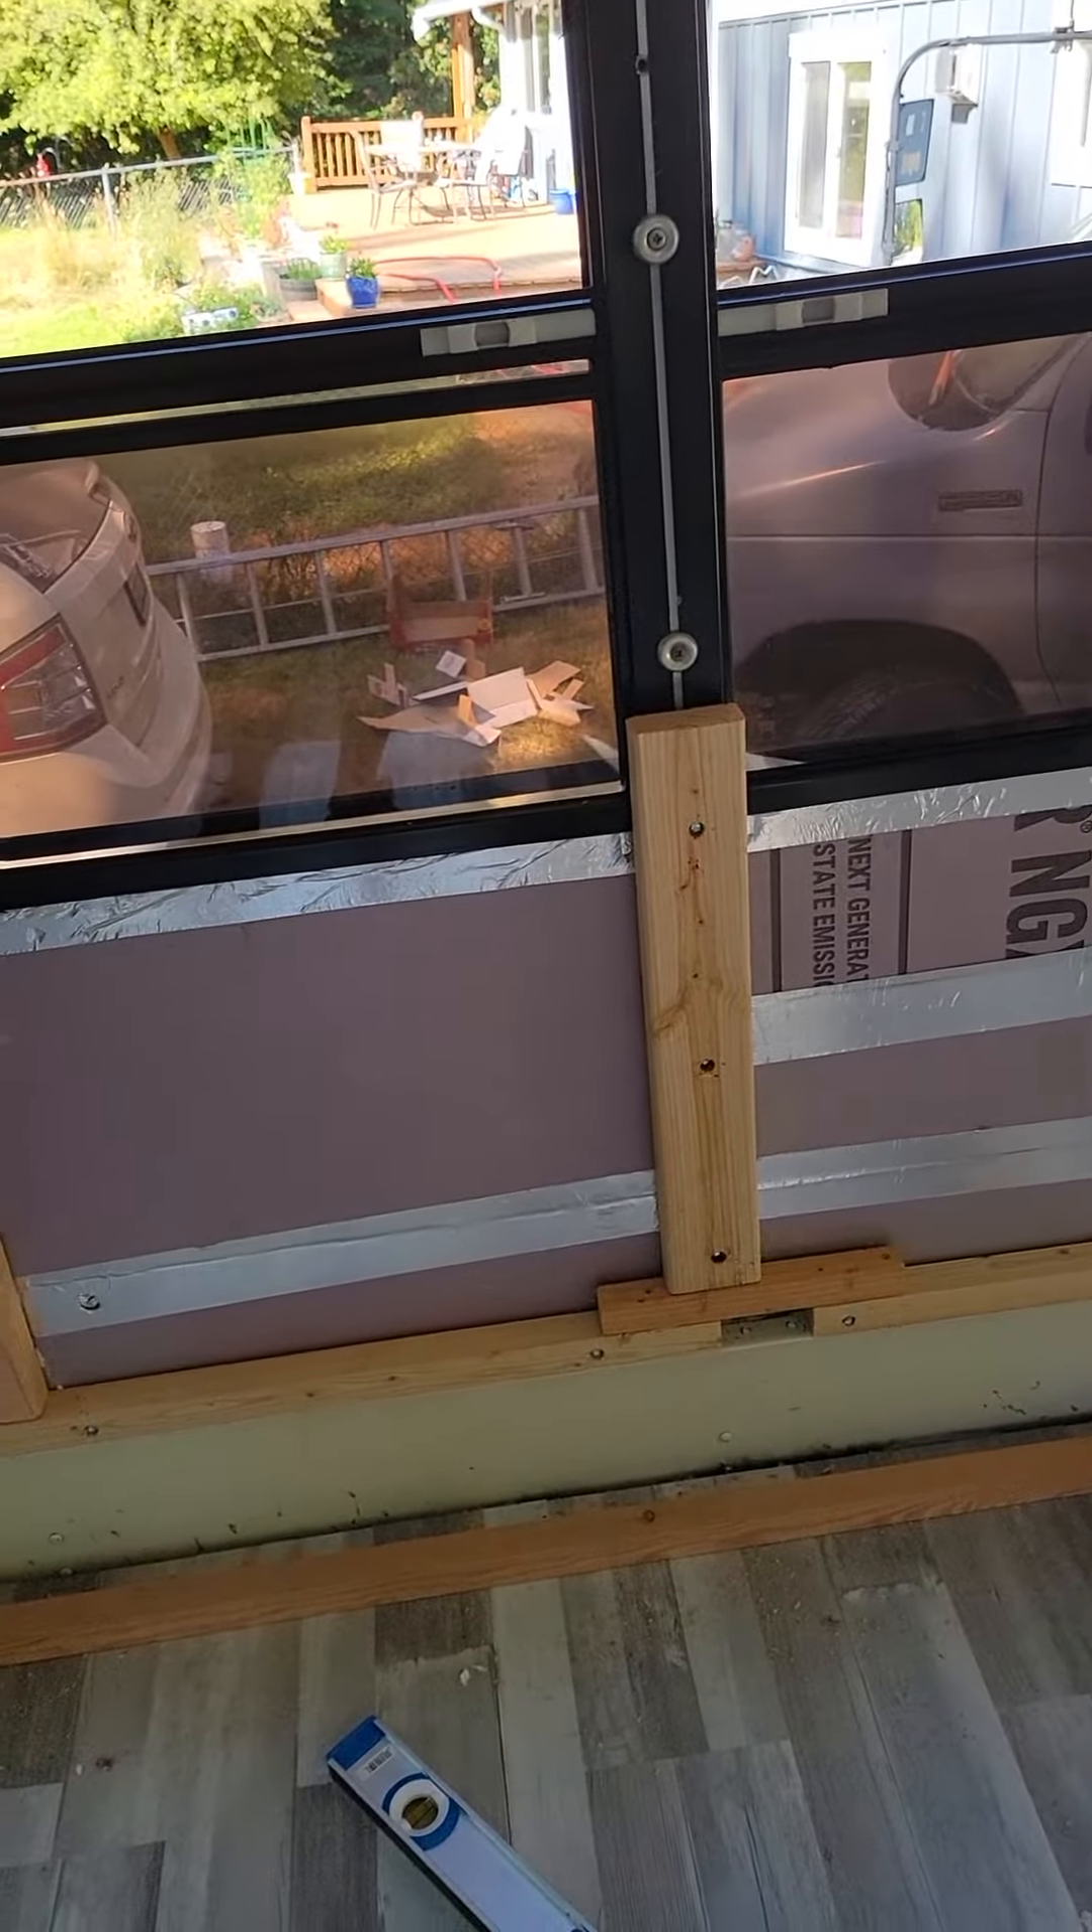As you can see, the 2x4s are mounted, they're pushed up against the window frames, as they should be, and they are all screwed right into the frame itself.